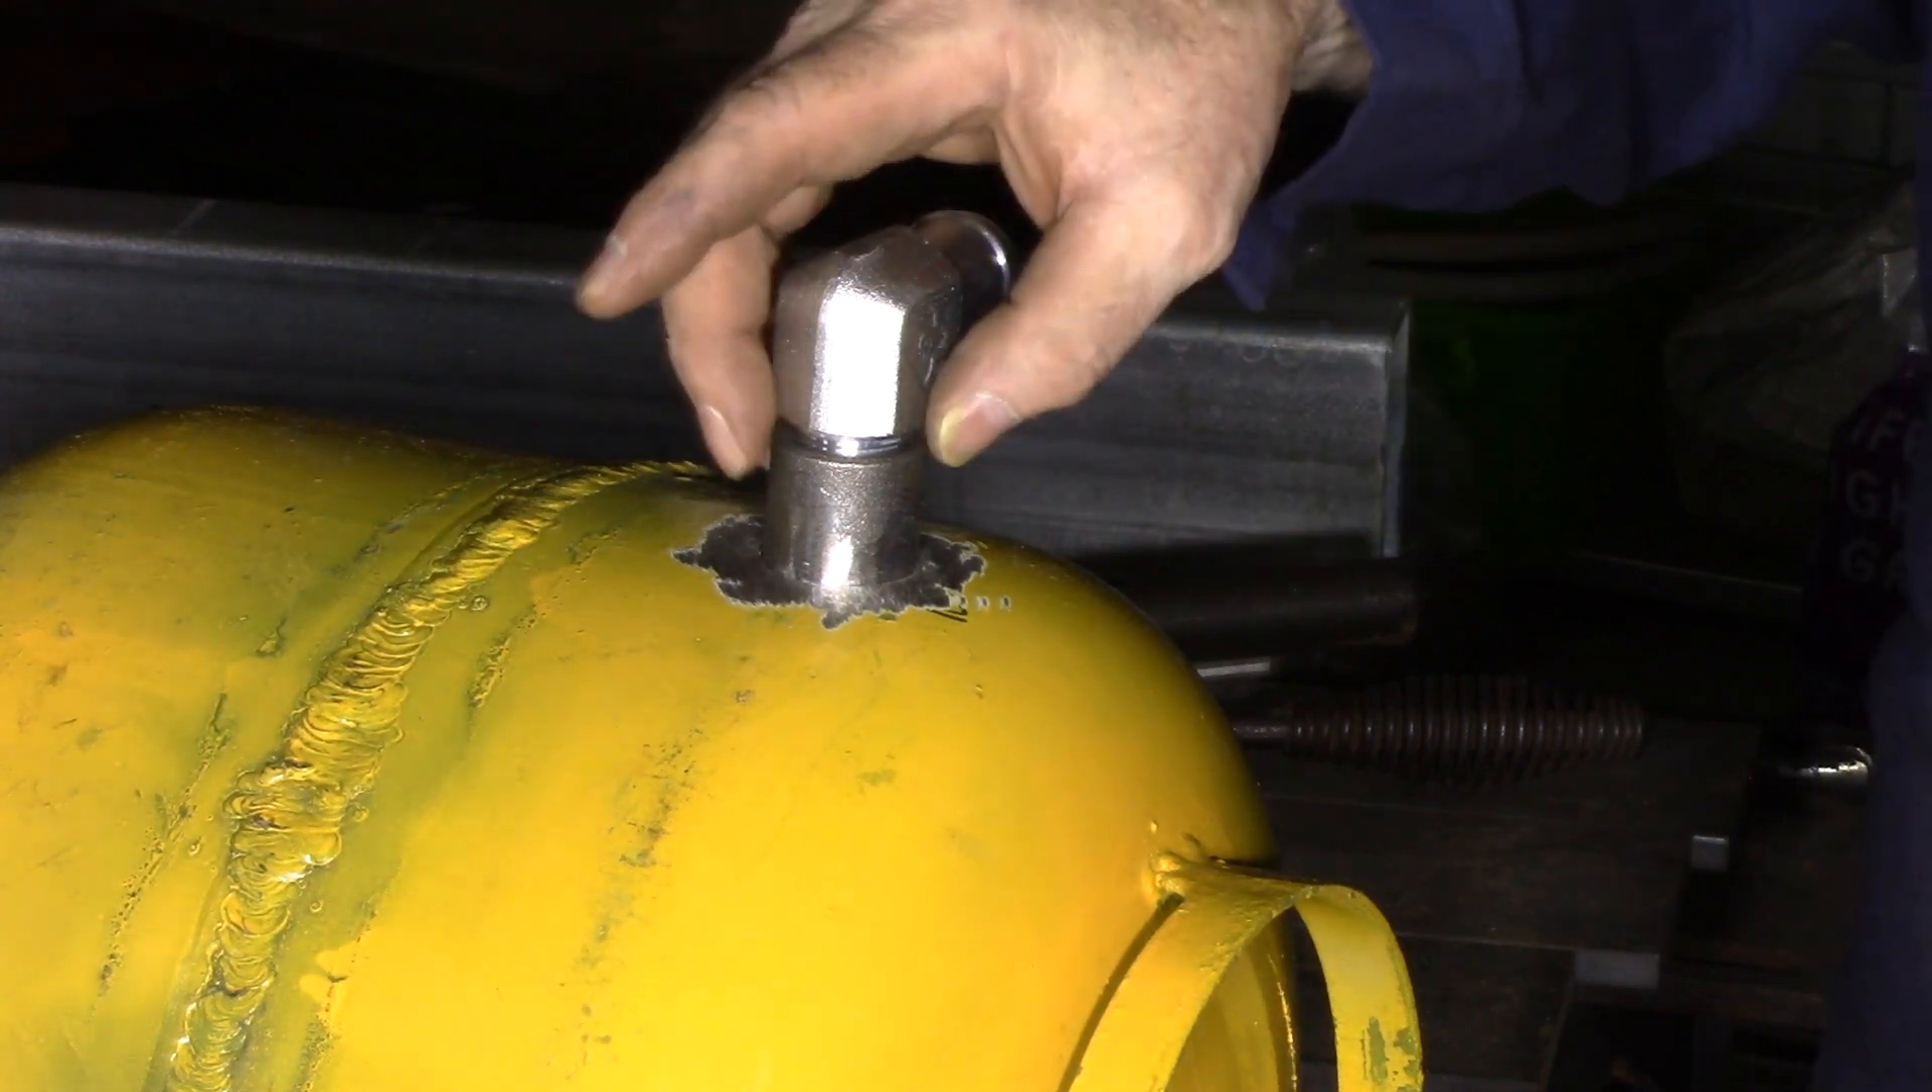I've fastened this elbow into the fitting it's just a little pipe fitting with a female thread through it and i'm going to weld that into the tank.